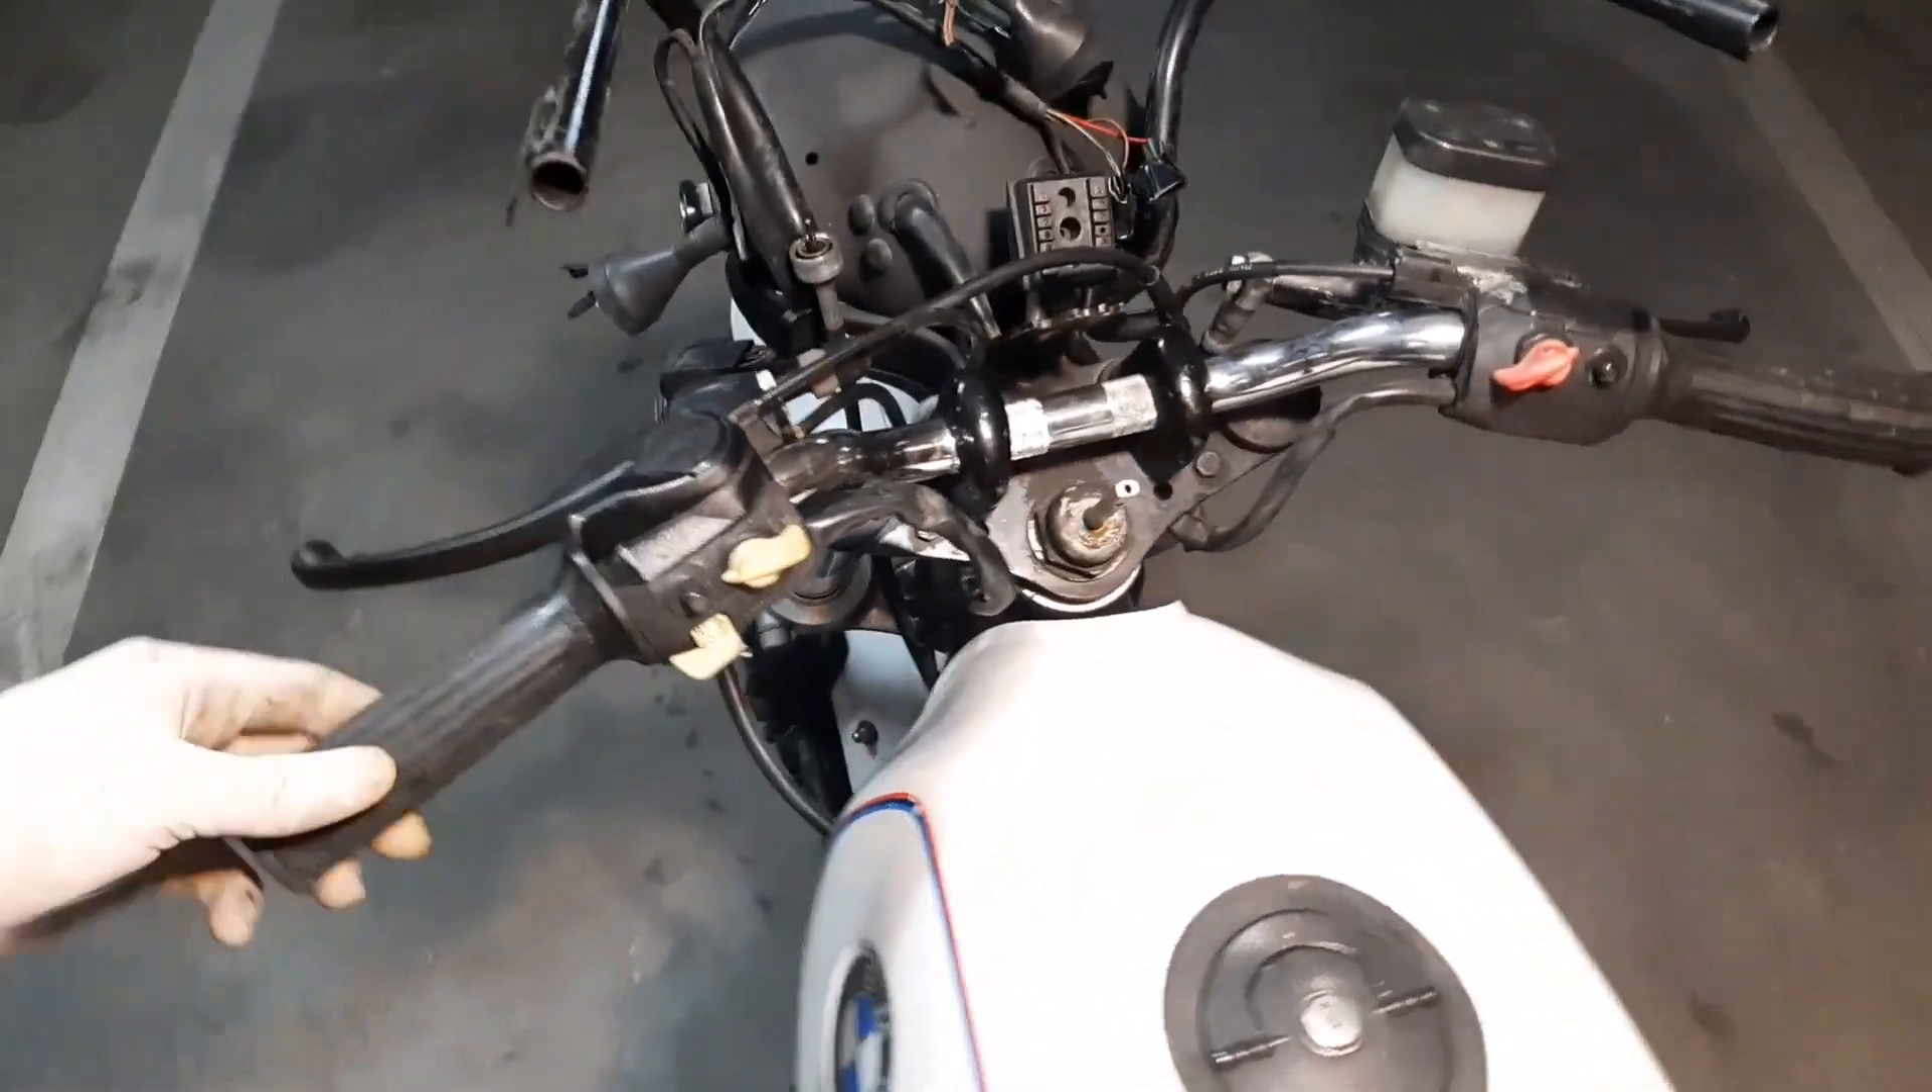Bueno, chavales, ya tenemos las piñas colocadas. Tenemos el manillar puesto.